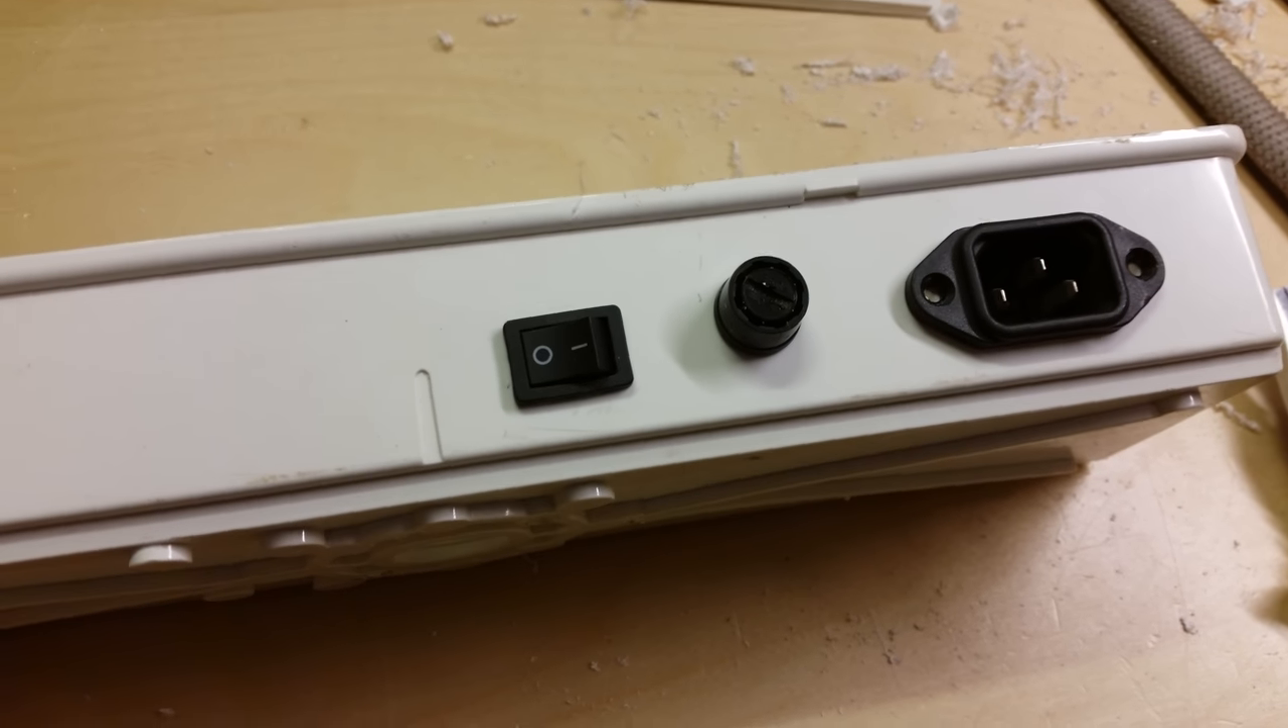Okay, so I've got the switch installed. The fuse holder and the power socket.